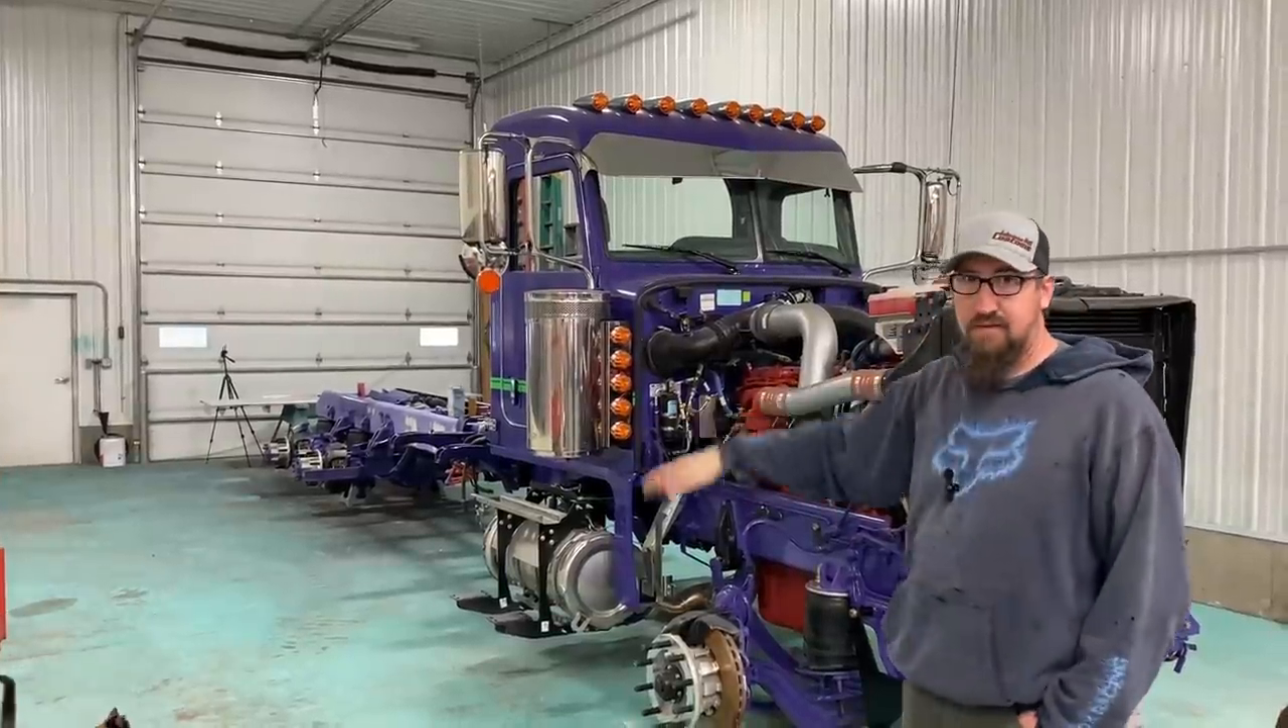We've got air cleaners, mirrors, all that stuff to take off yet.